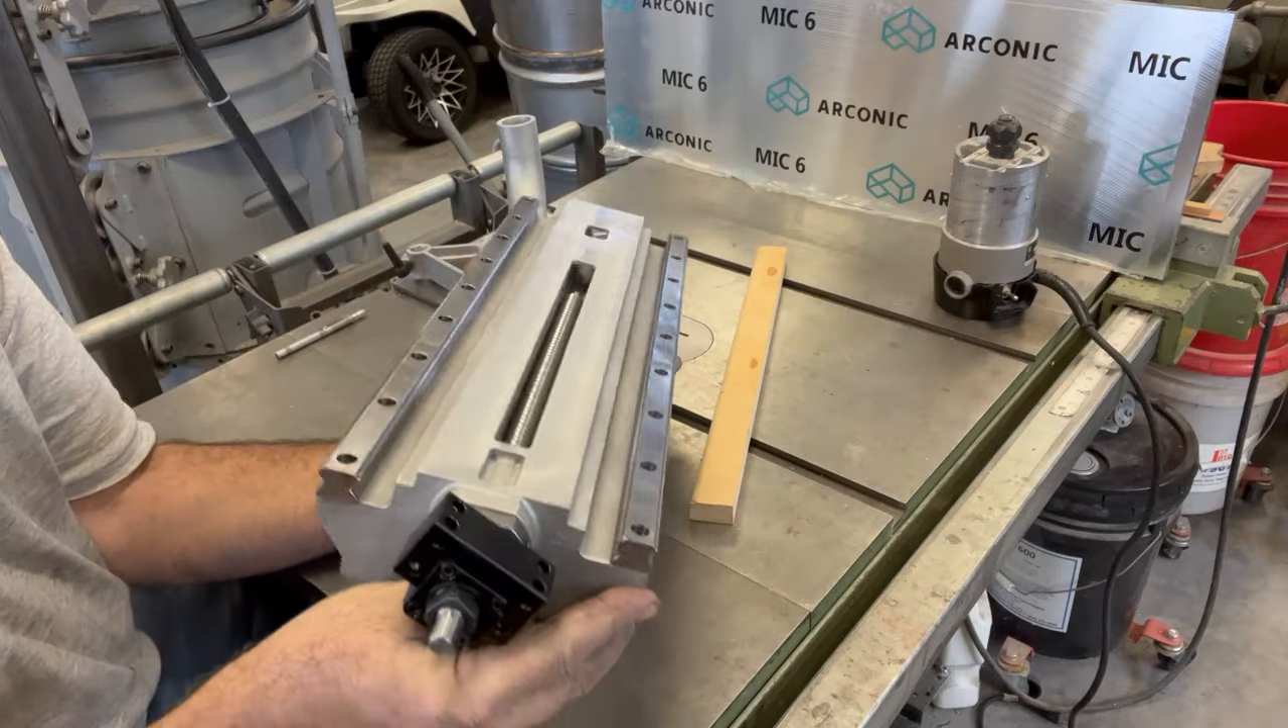You see i've got the linear rails mounted on the back side uh there and we got a couple screws in them.